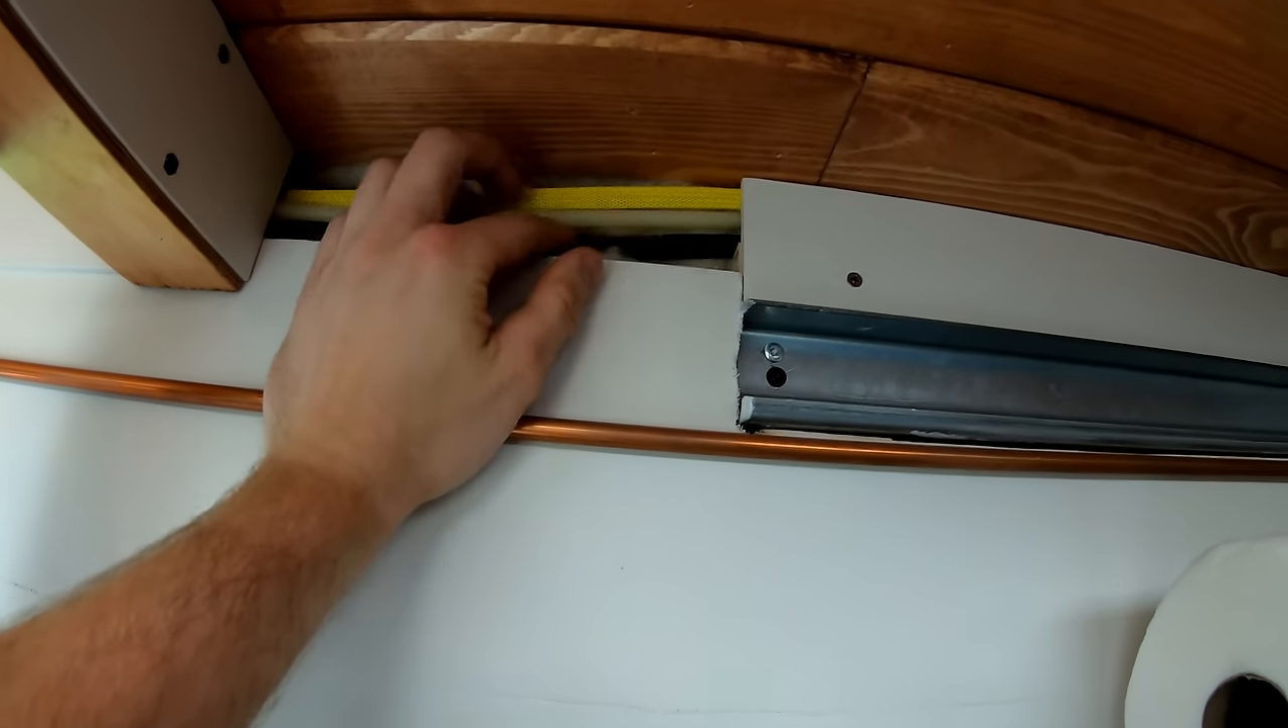You can see these exposed wires right here I'm kind of glad I actually haven't covered this up yet.